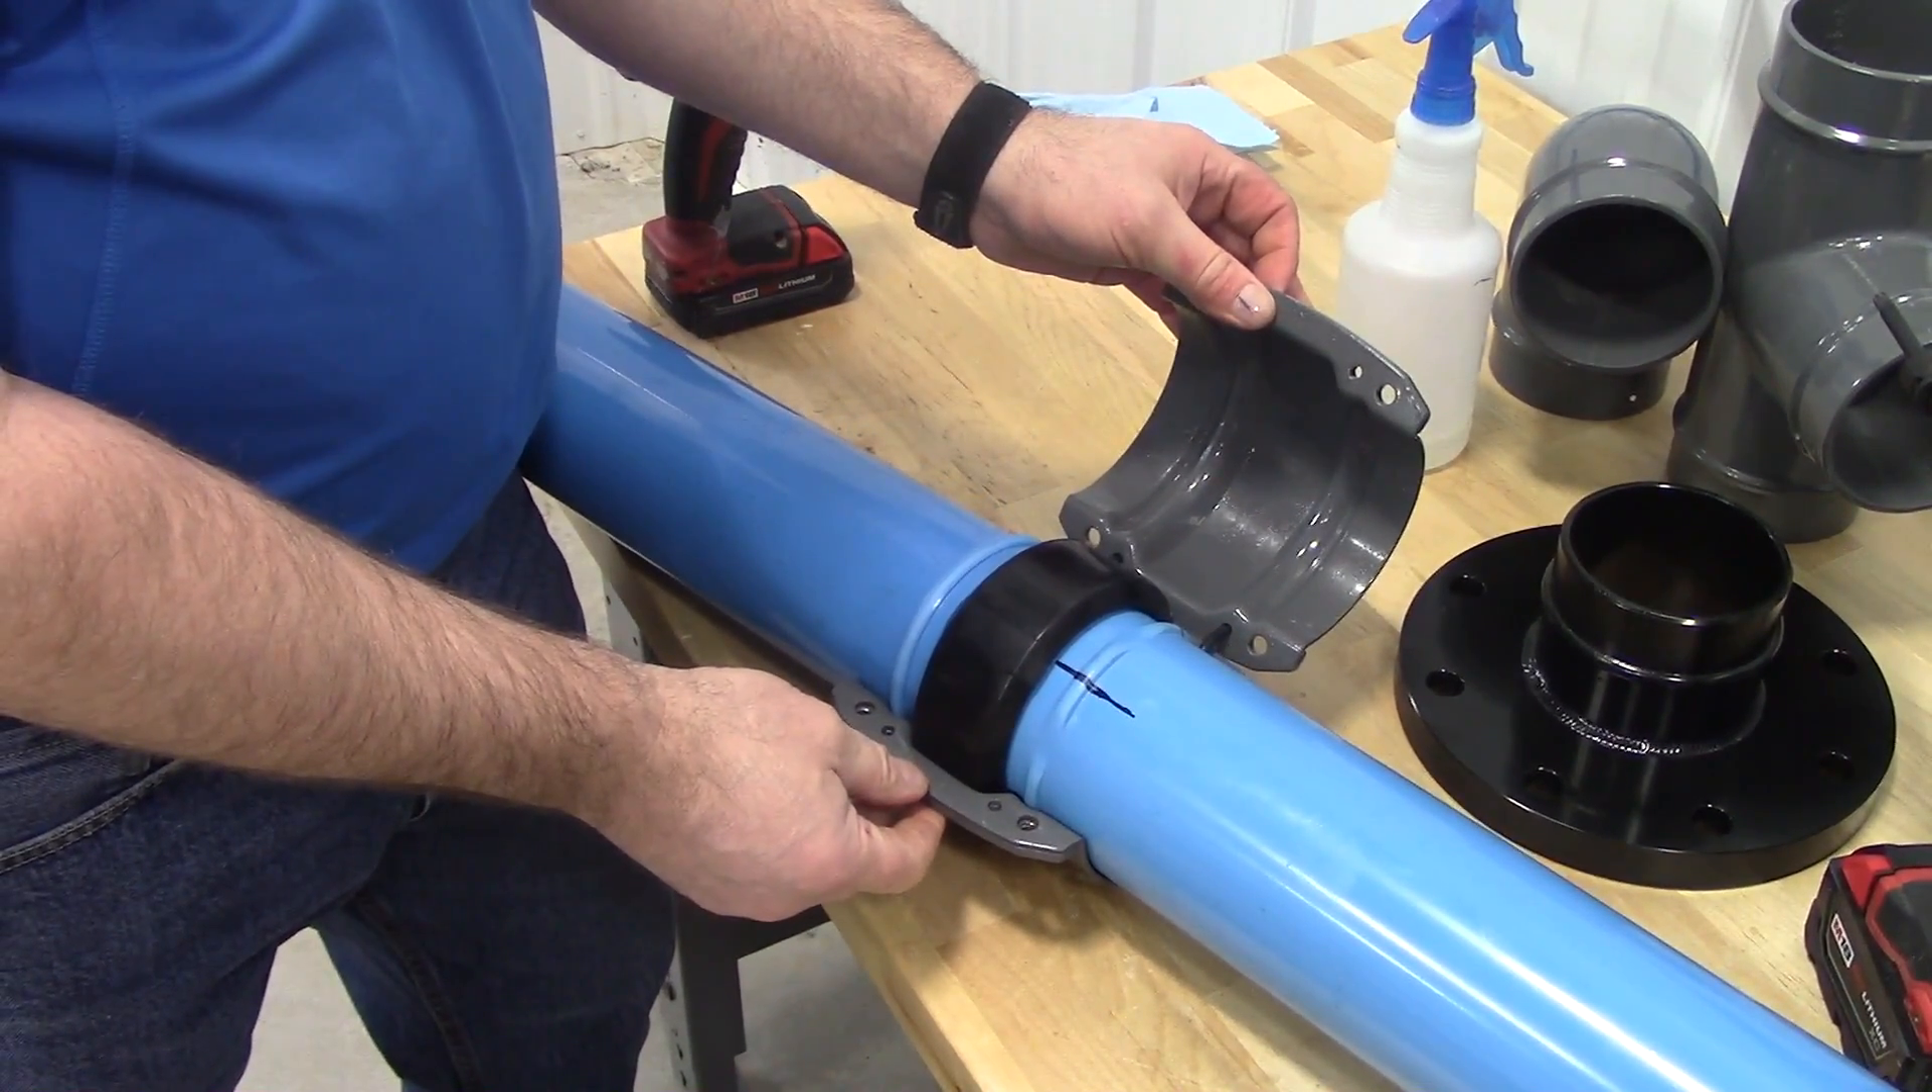The seal's in place here.